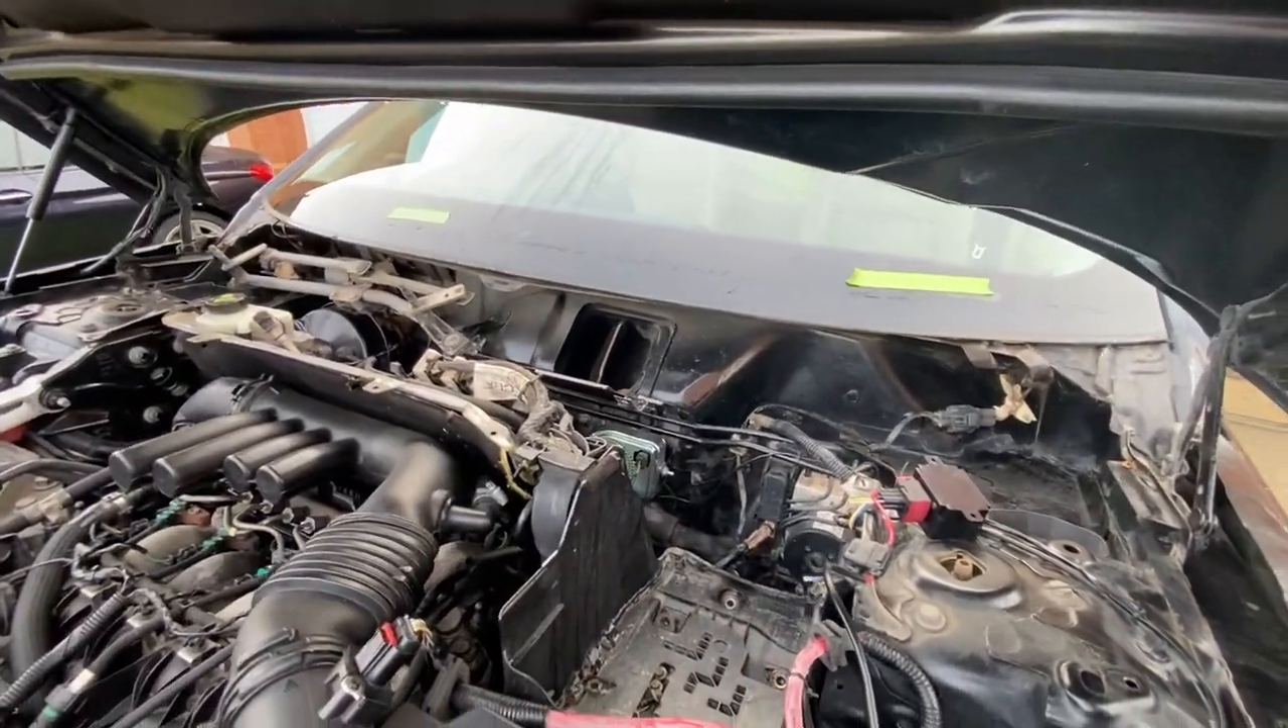The other bits I've done so far on the car I've removed the scuttle panel and the wipers which you've seen on my earlier video and various other people have shown how to do that.